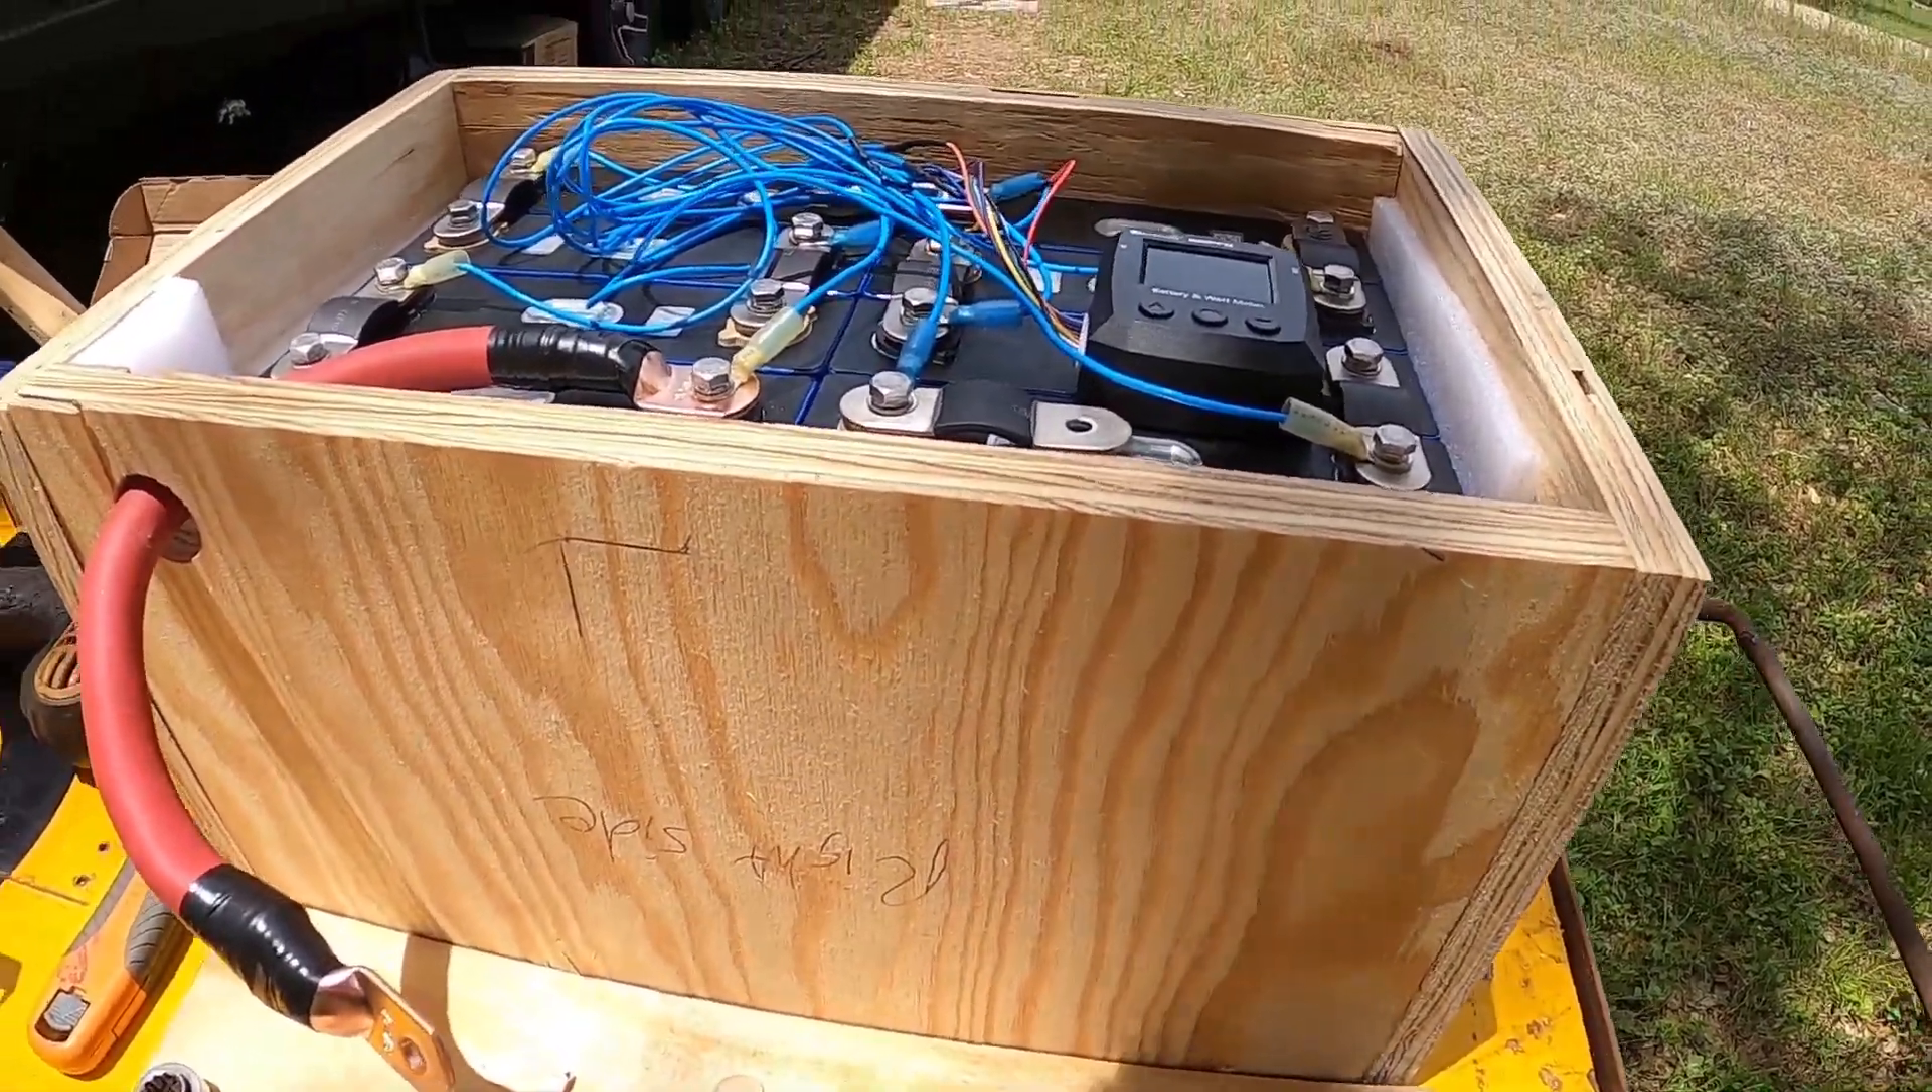We got a box built for my battery bank um I got a hole drilled for my main positive.